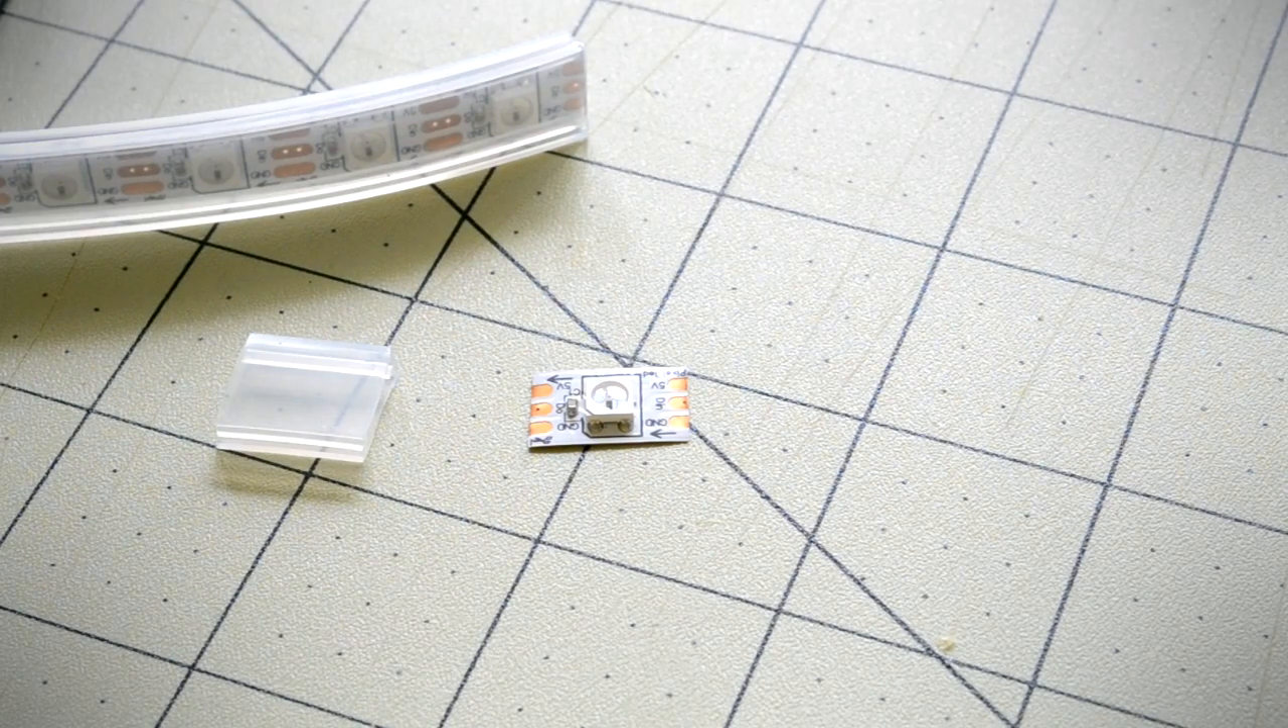After cutting a Neopixel off the strip, I removed the silicone housing surrounding the LED in order to take up as little space on the backboard as possible.